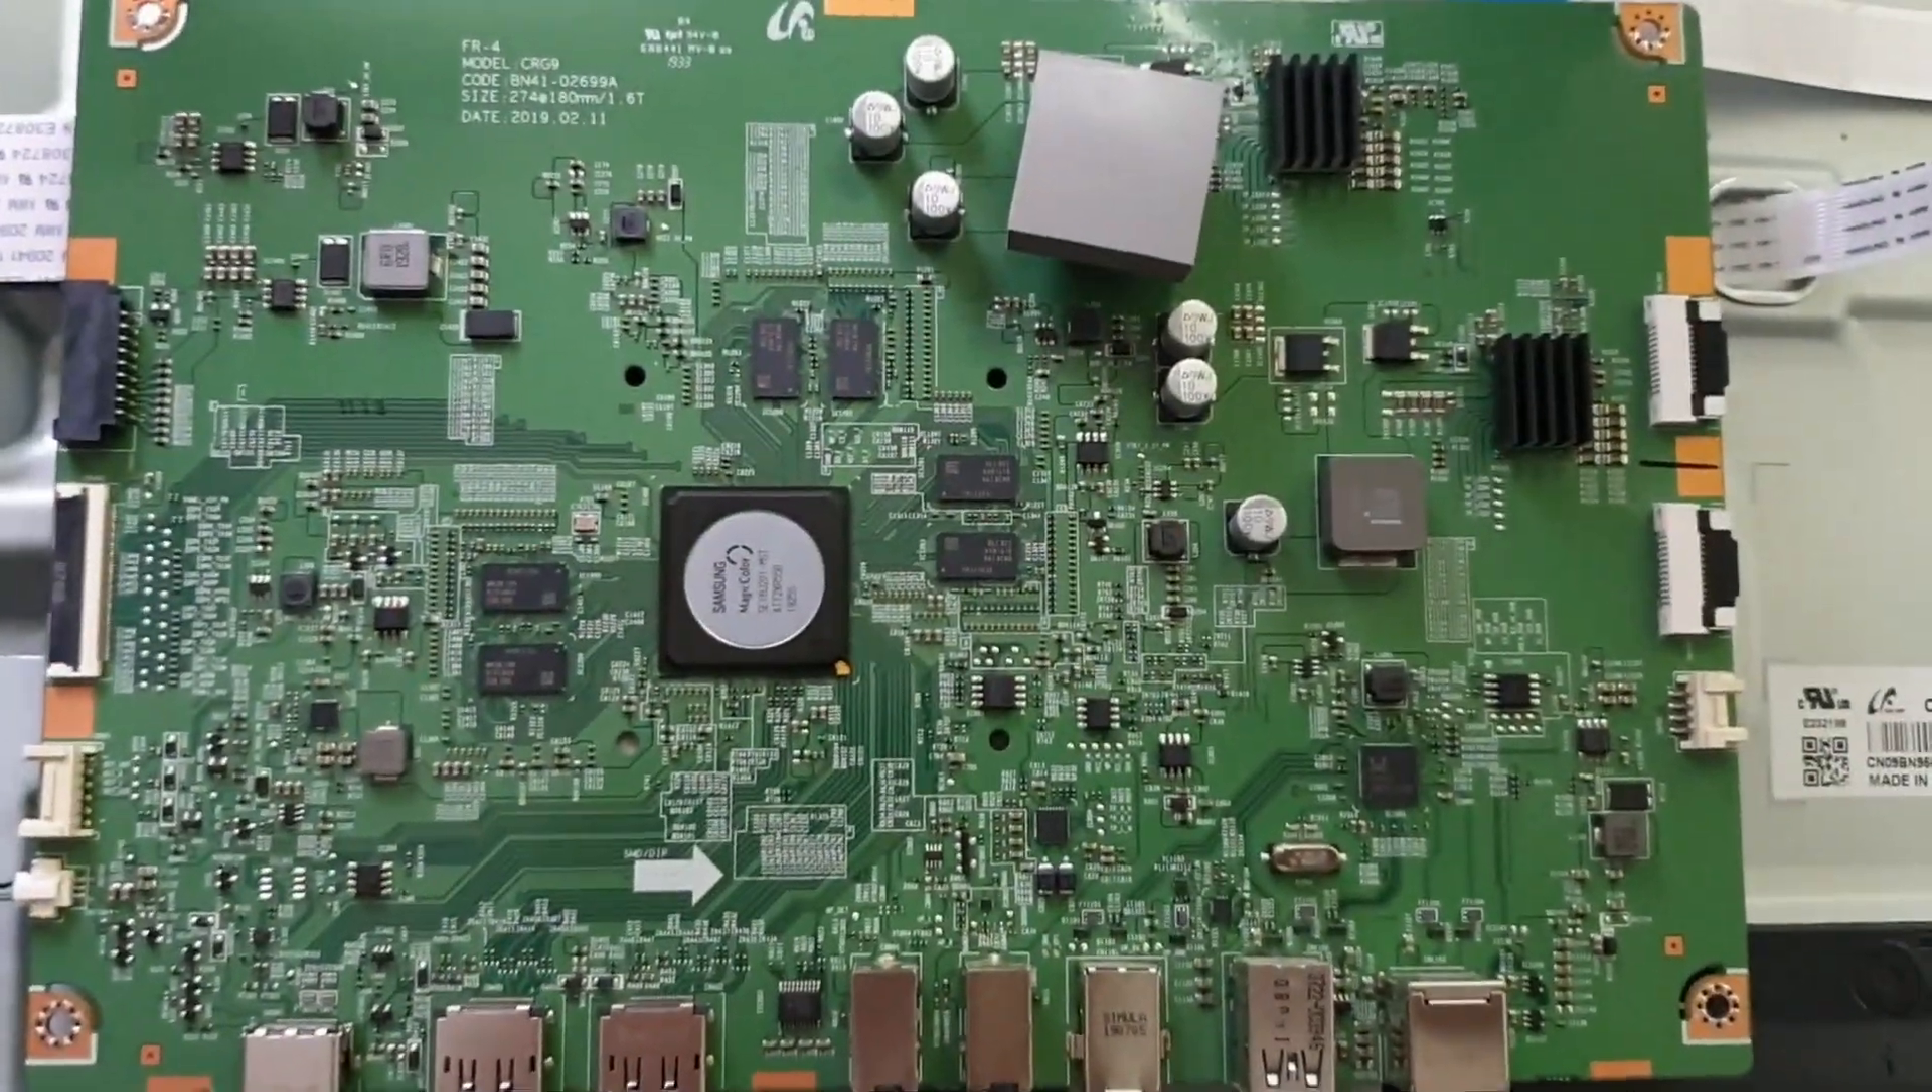So here we have the main board exposed.